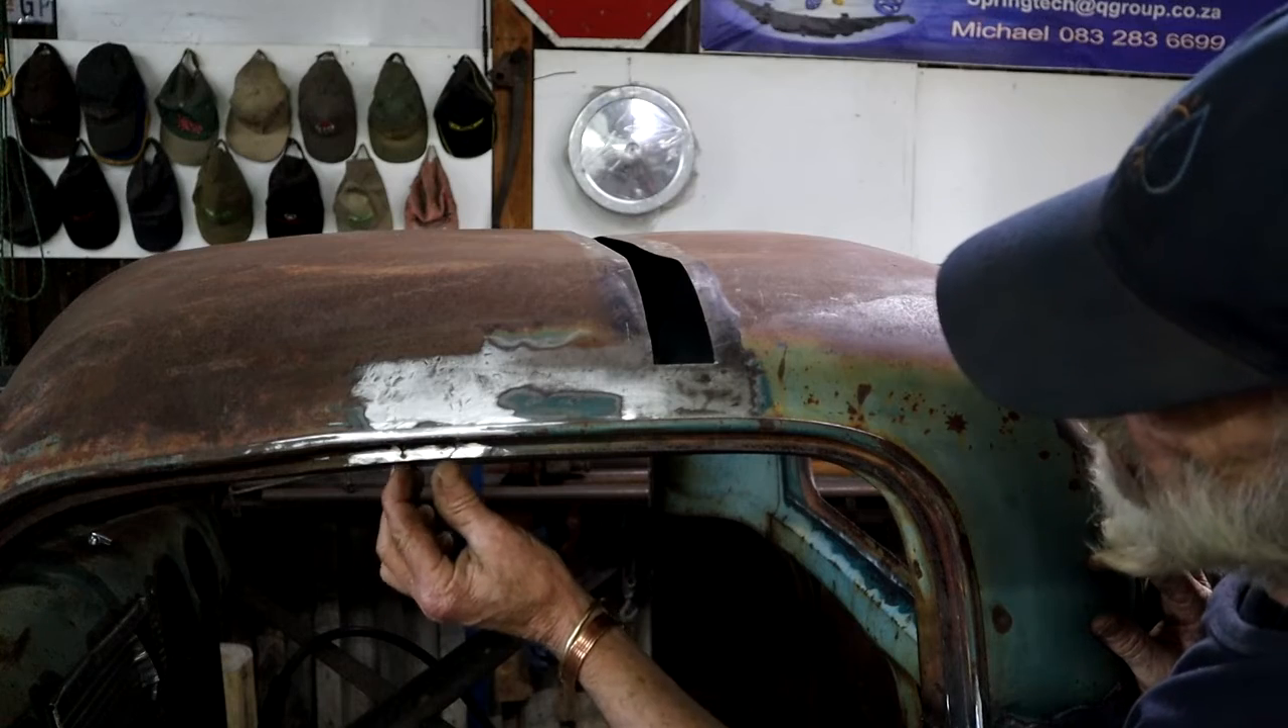But I've still got to deal with this gap that runs all the way across the roof.